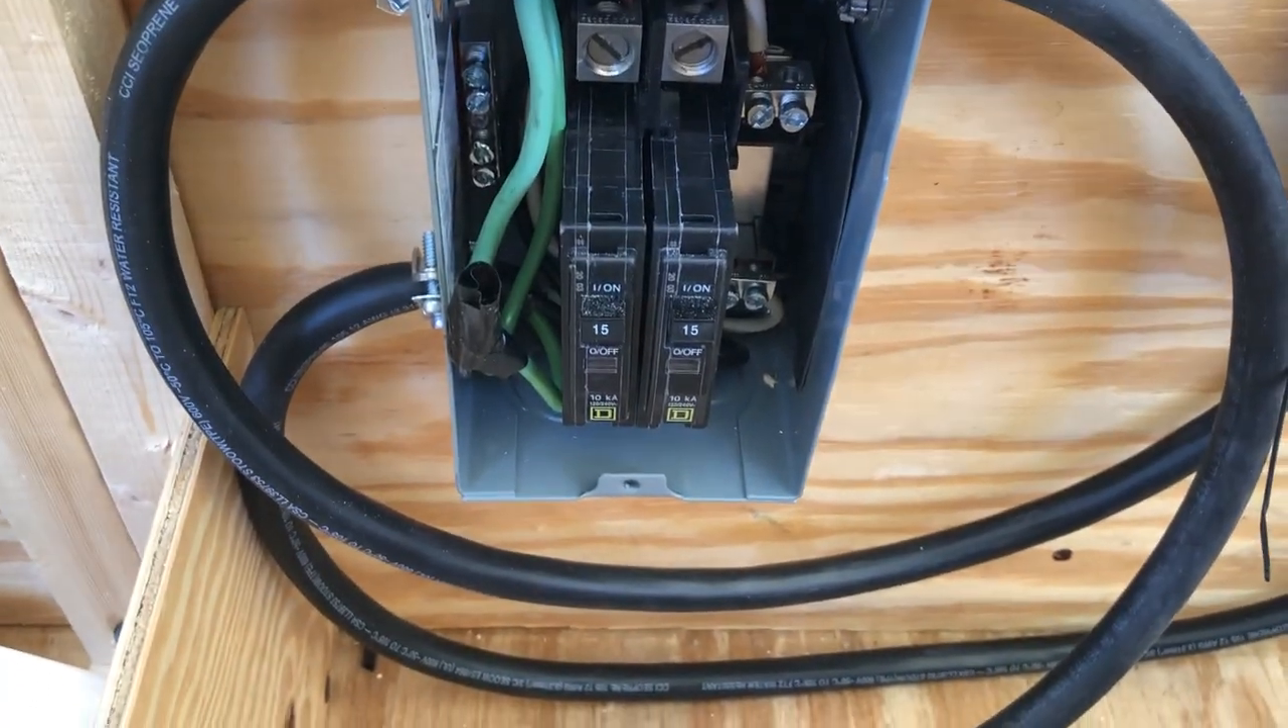And, um, I put two 15 amp breakers in, um, even though I did use 12 gauge for my plugs.